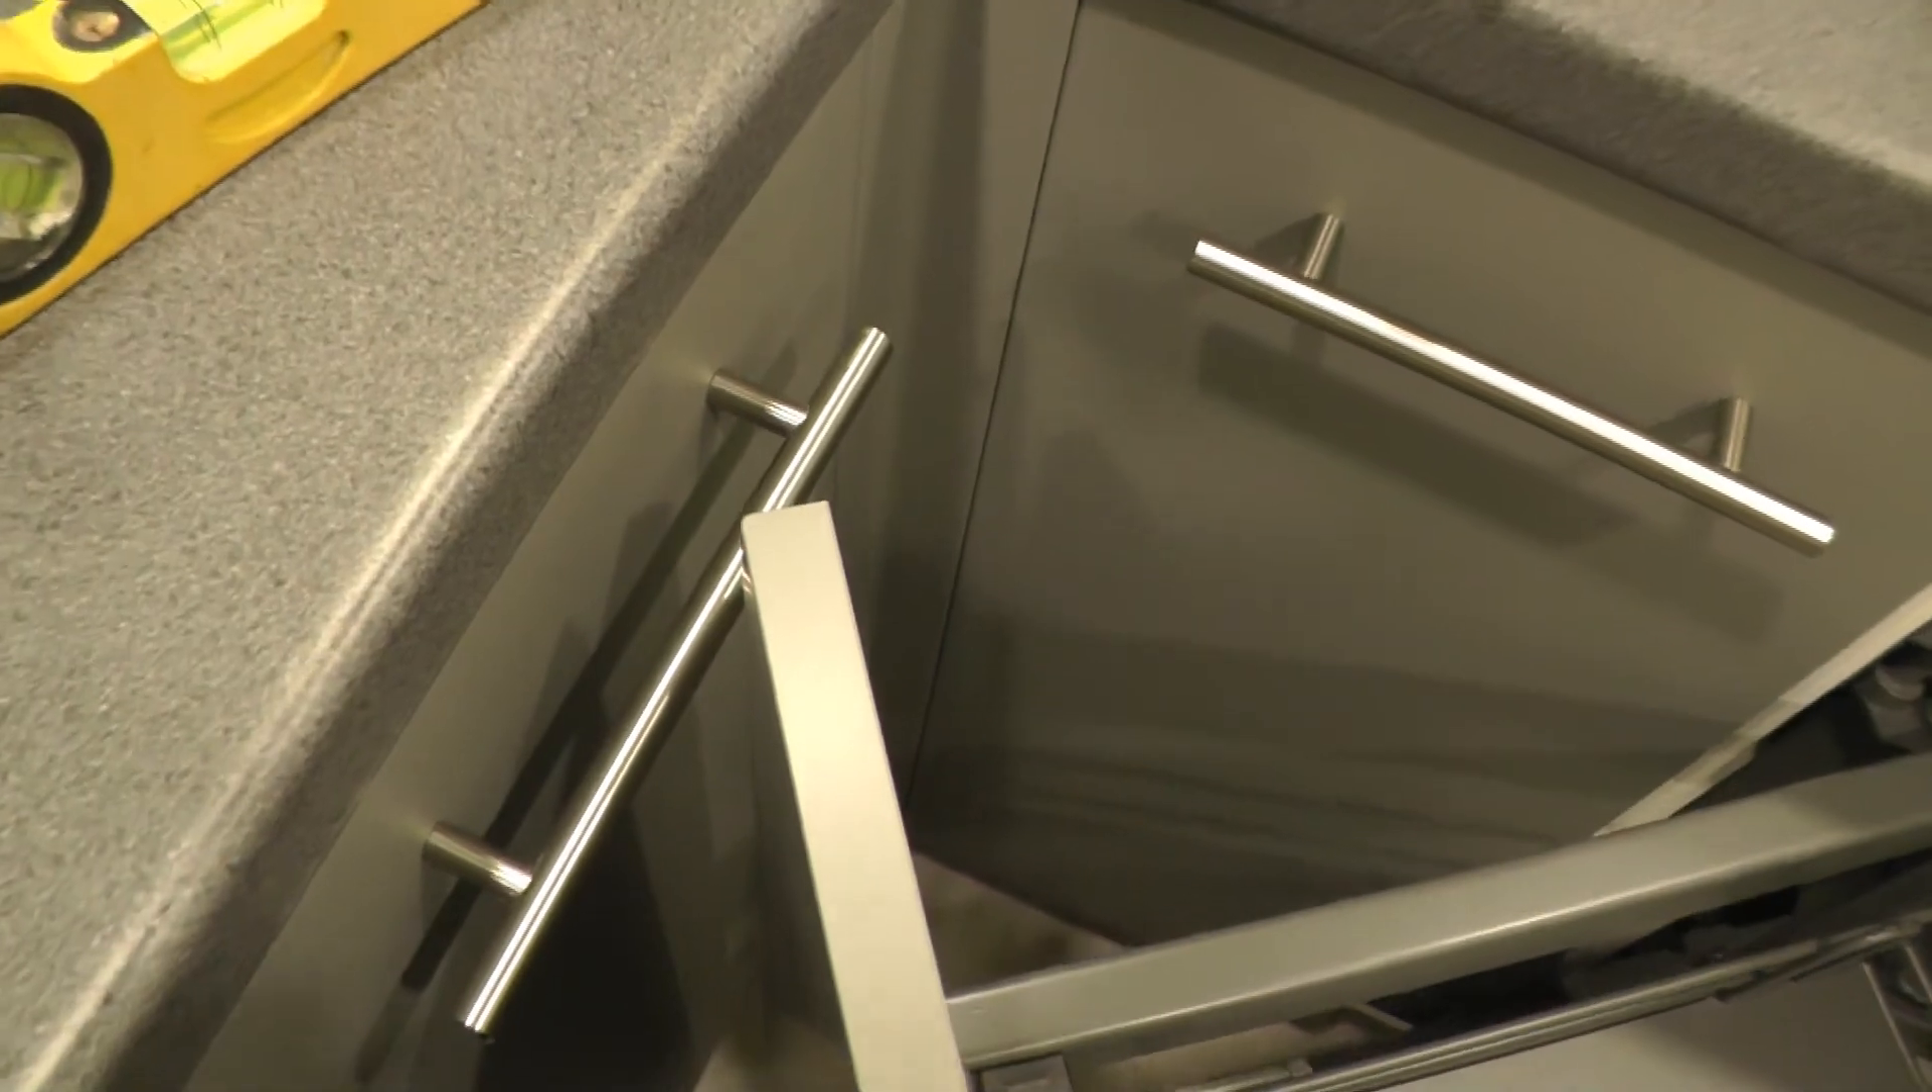This is as far as the door will open because it hits the handle on the other door.